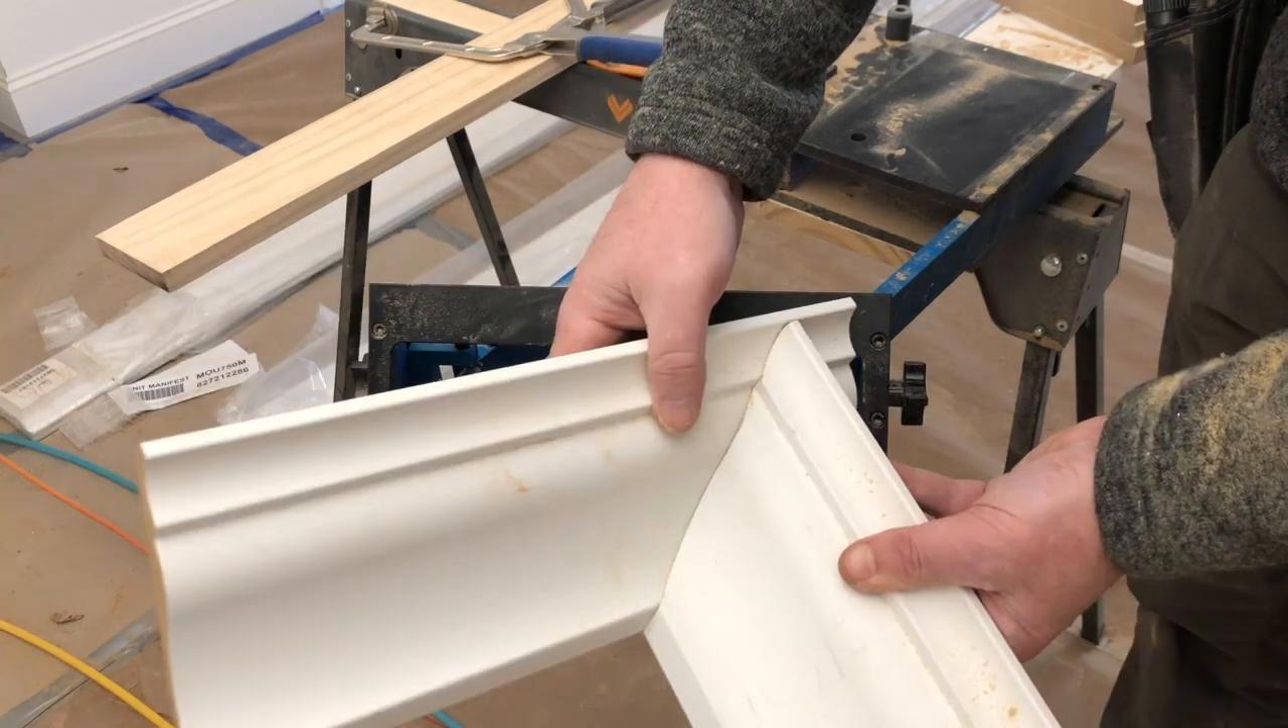So that's a Pretty darn good Cope joint there.